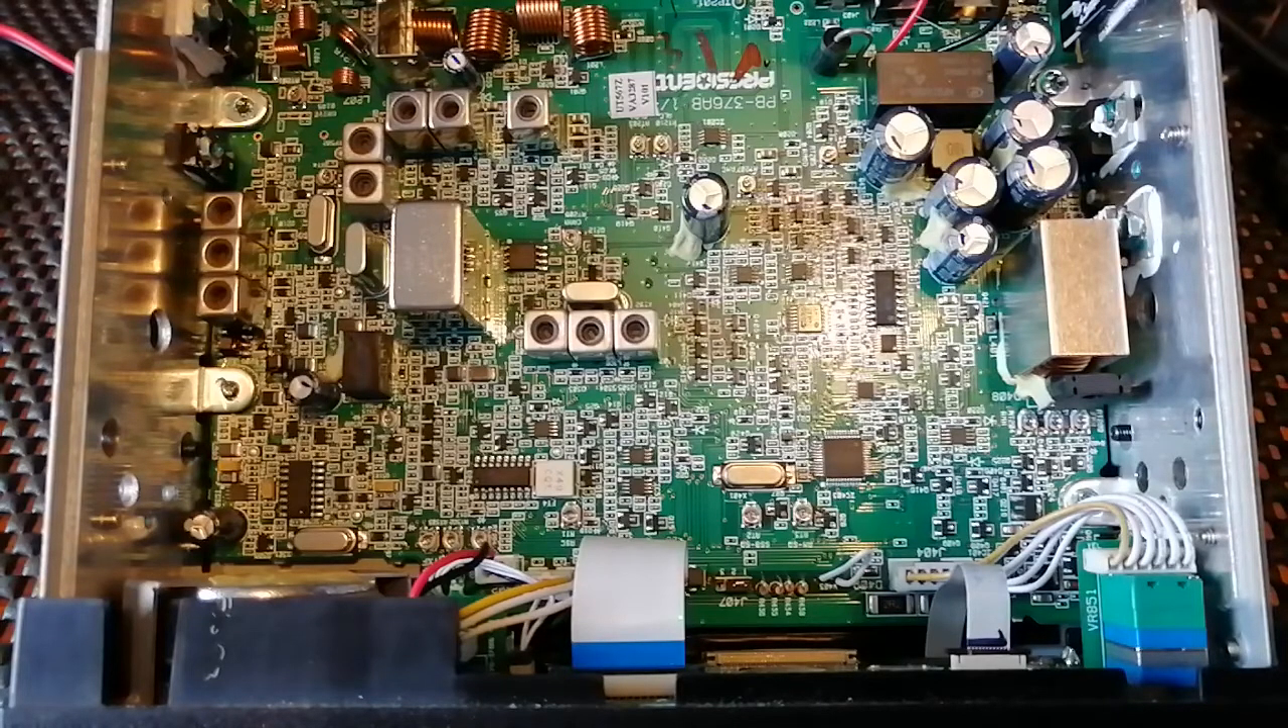Top metal cover slid off exposing all the internals.